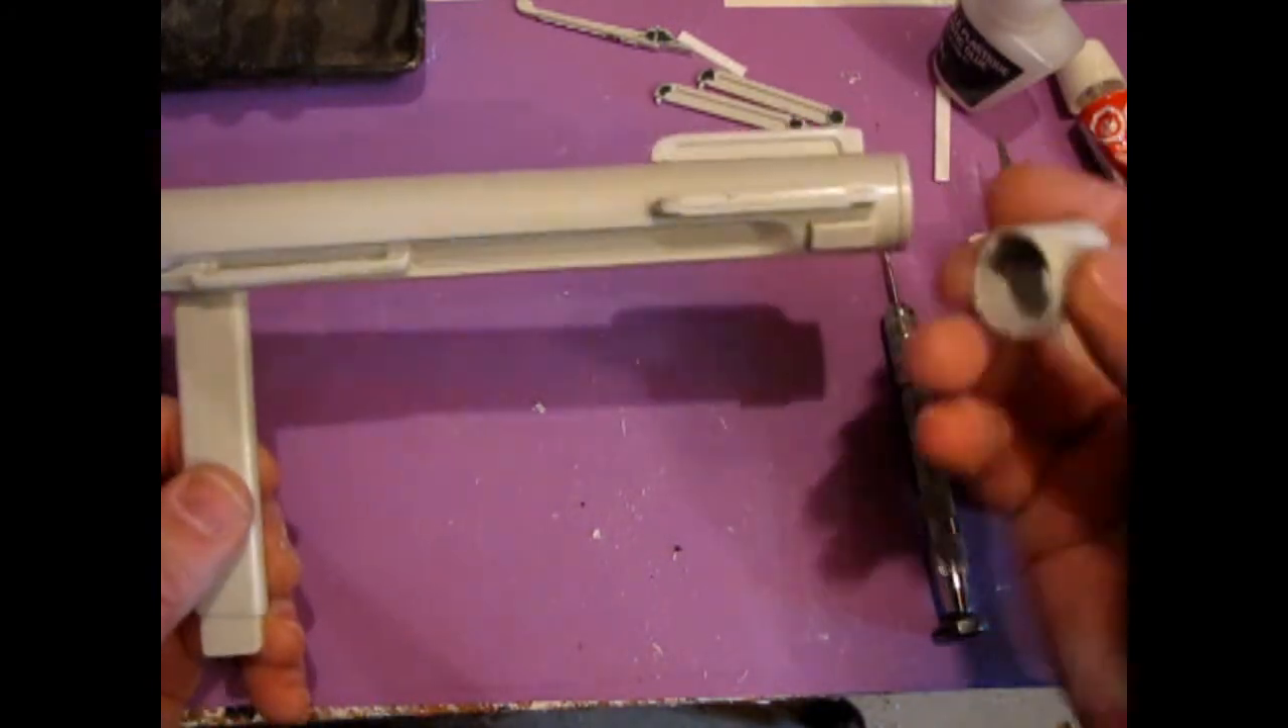We're not going to glue the end cap on yet.